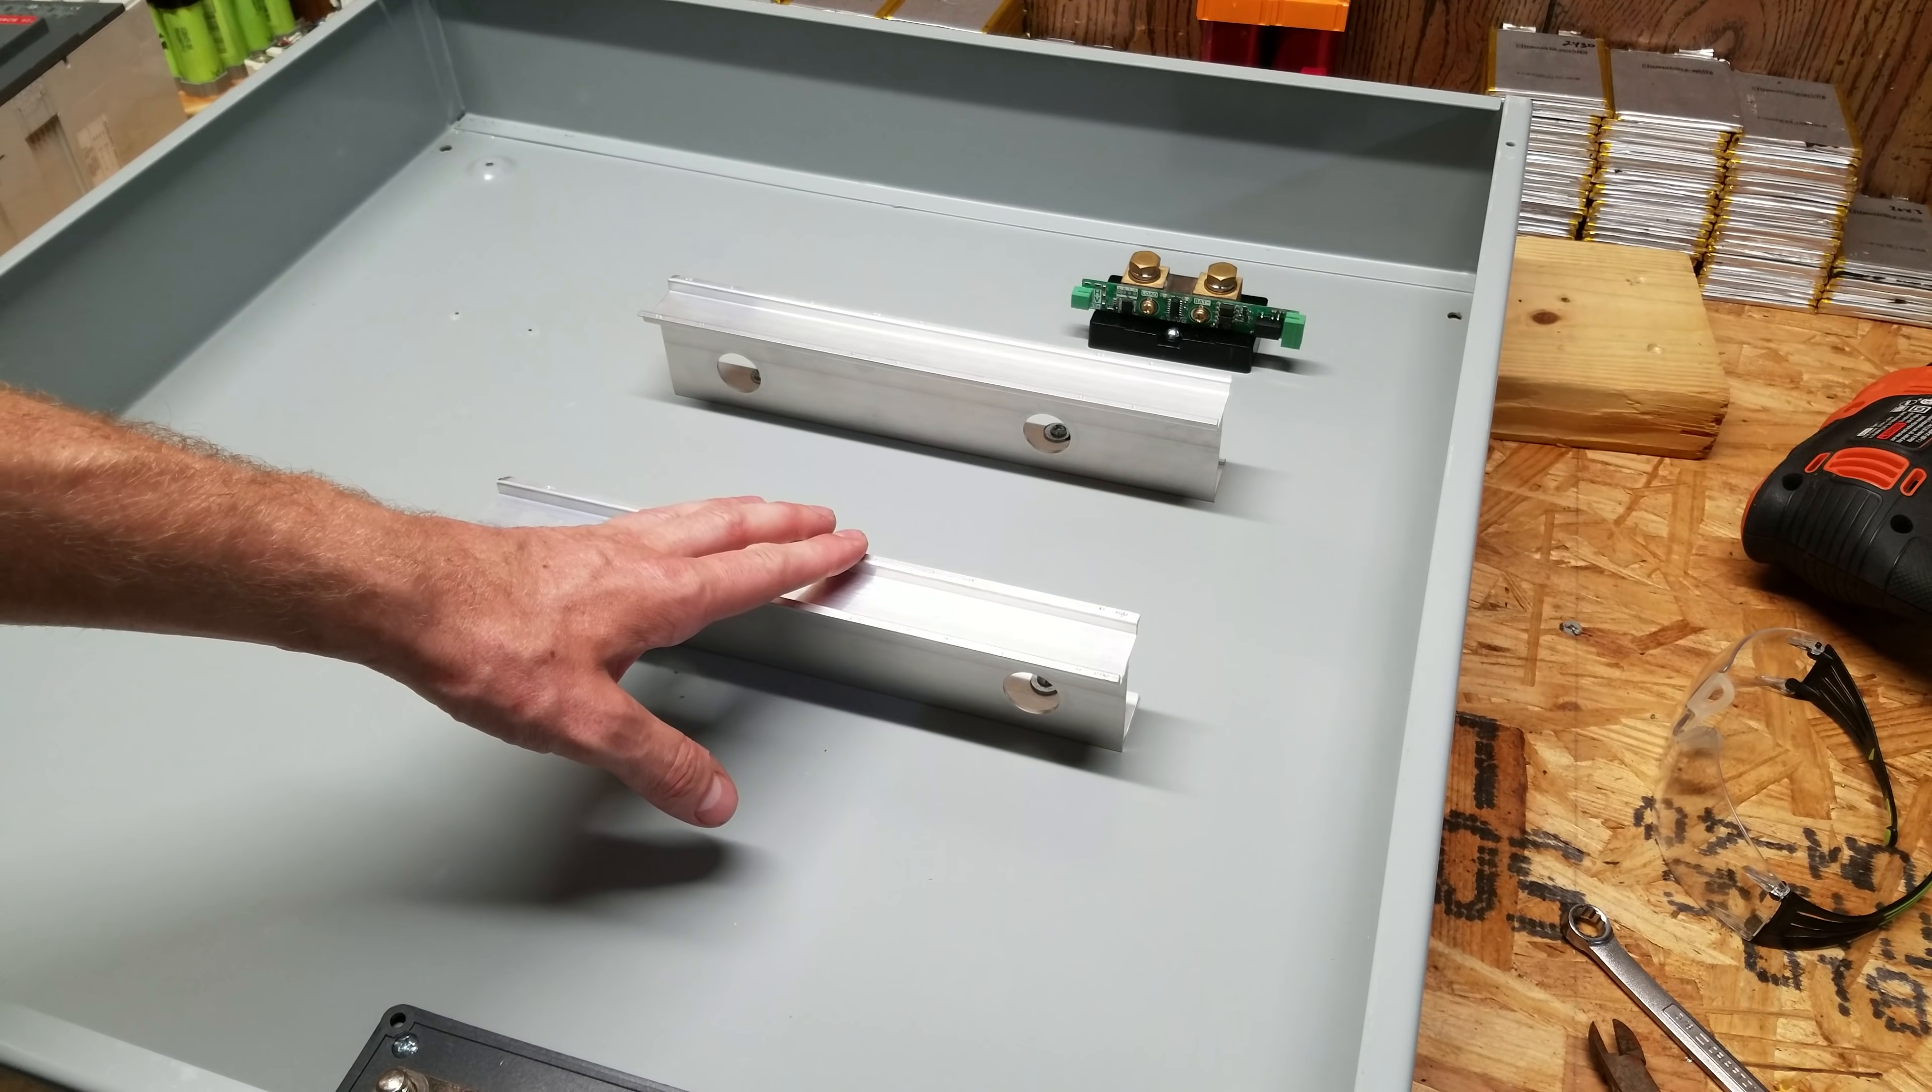Alright so I got both DIN rails mounted and I also got the Batrium shunt mounted in the back there as well.